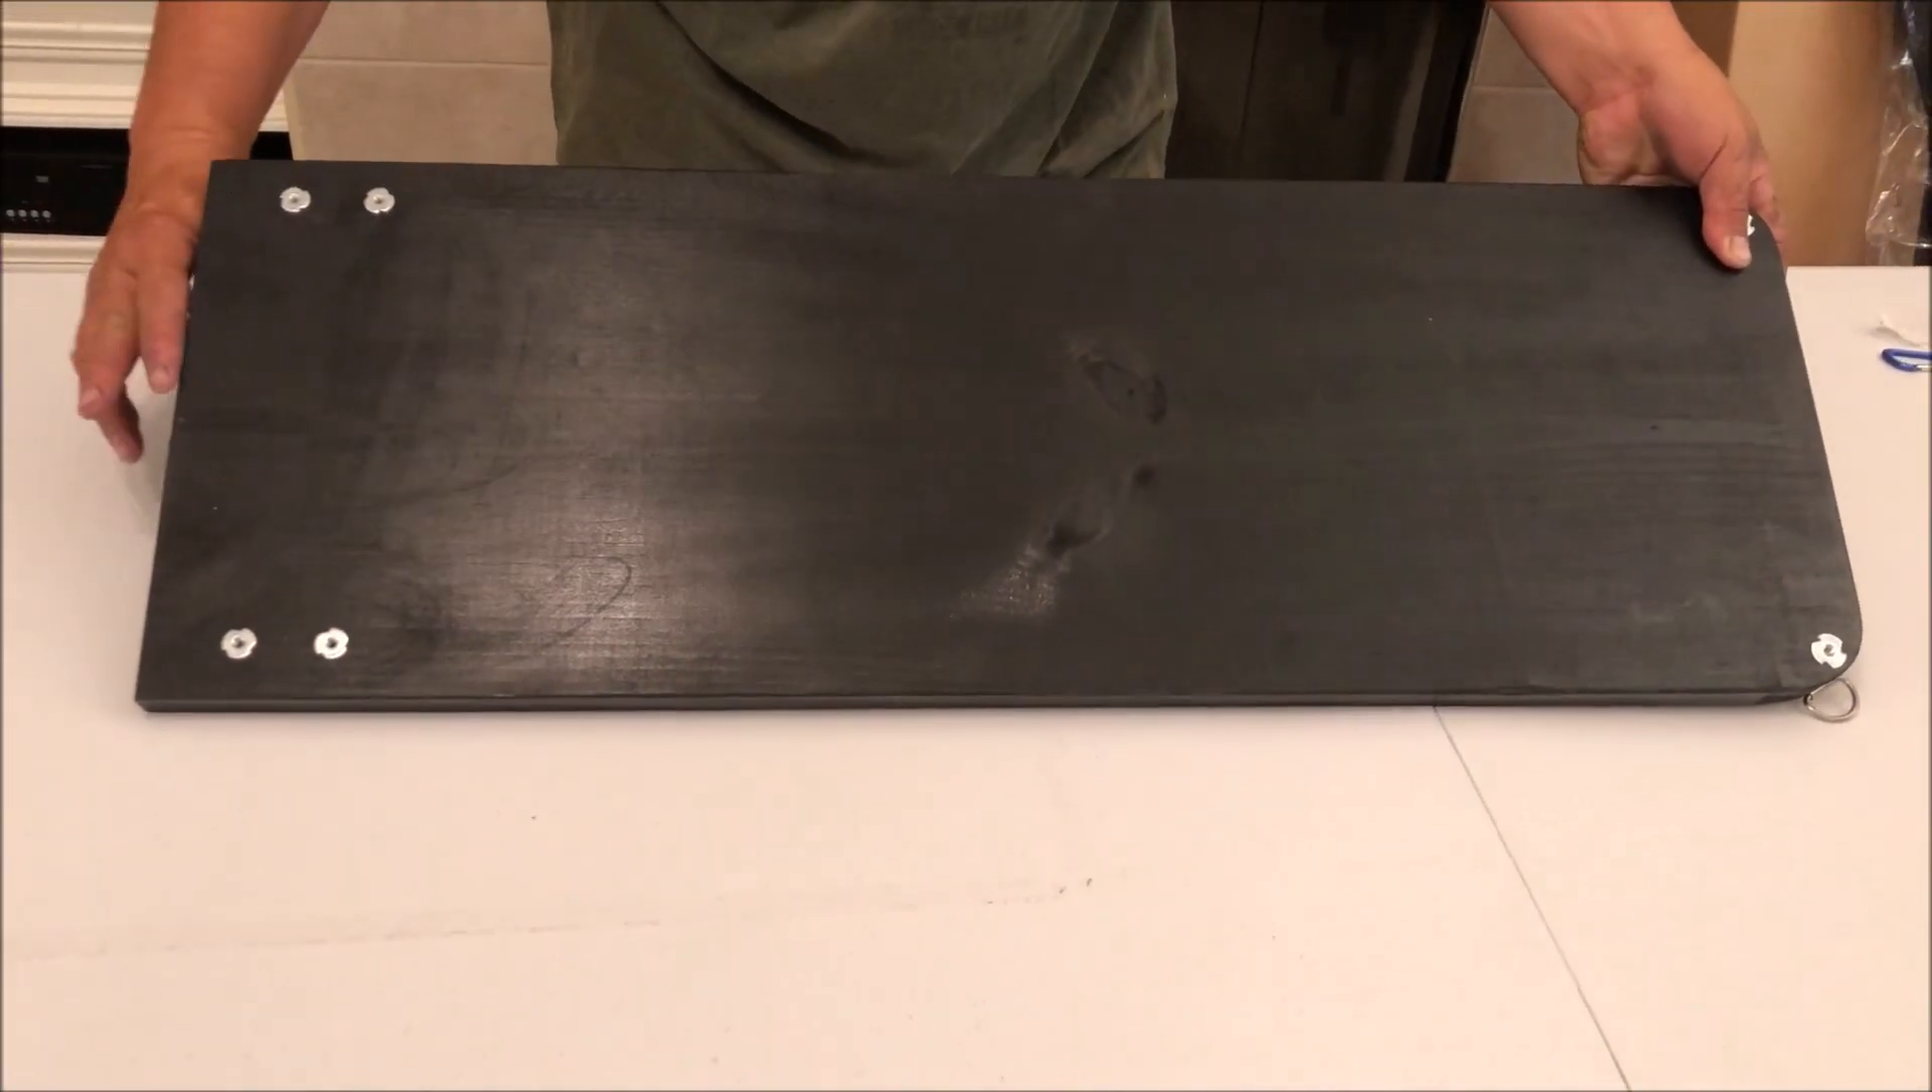On the back you just installed the pronged T -nuts by tapping those in with a hammer.